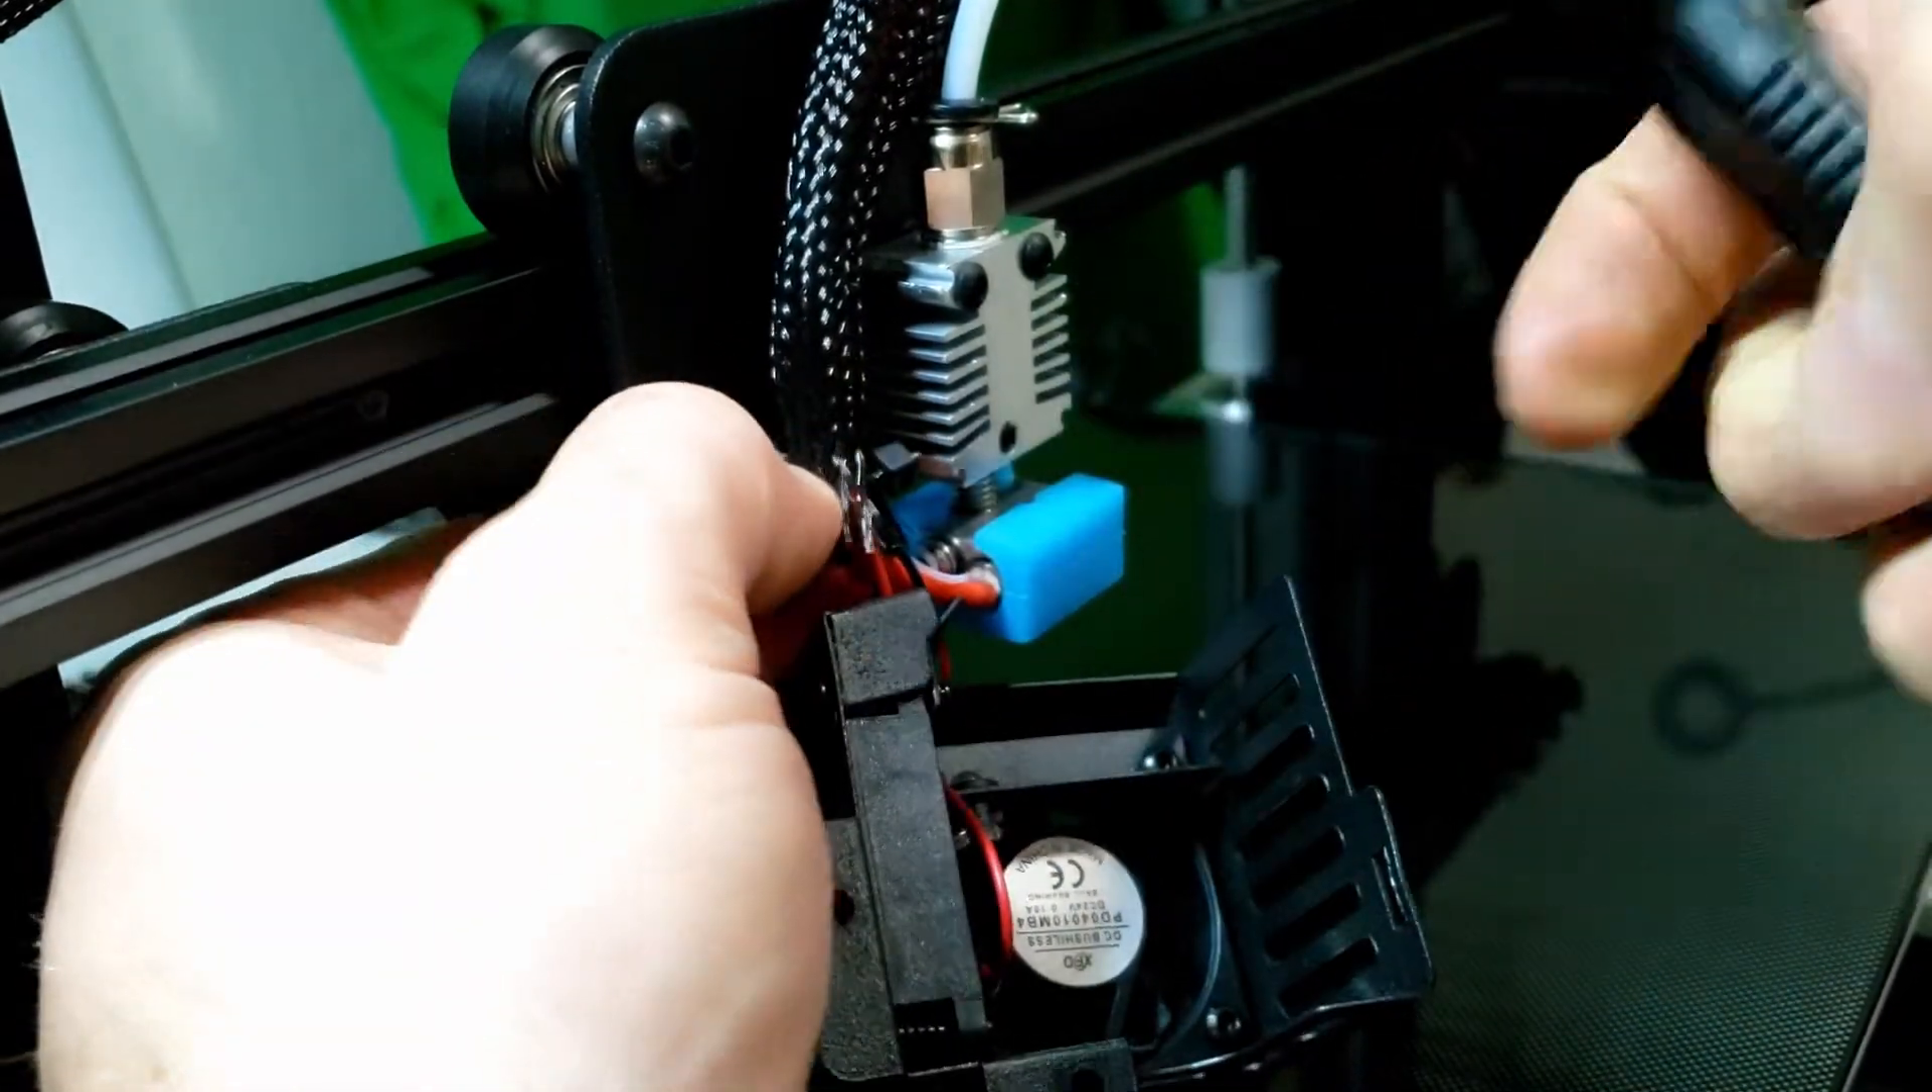Okay so we got our shroud off.